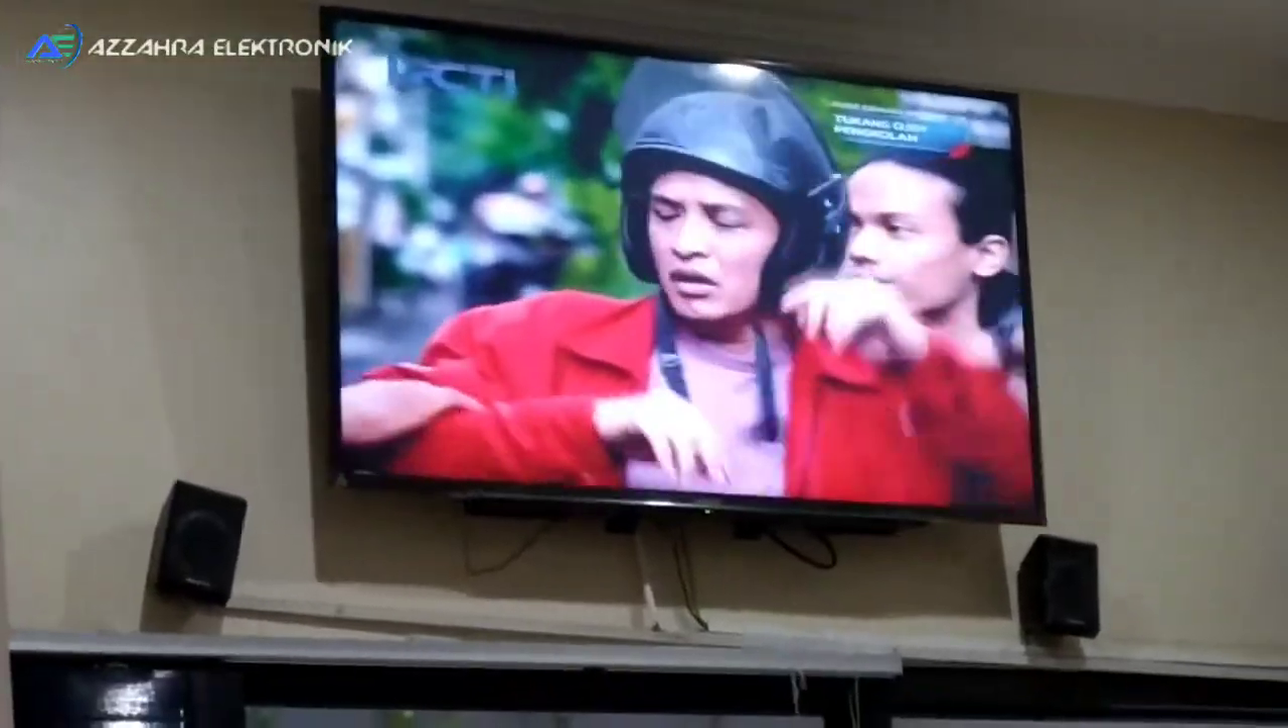TV-nya sudah kita pasang kembali ke tempat semula alhamdulillah TV-nya sudah normal kembali.